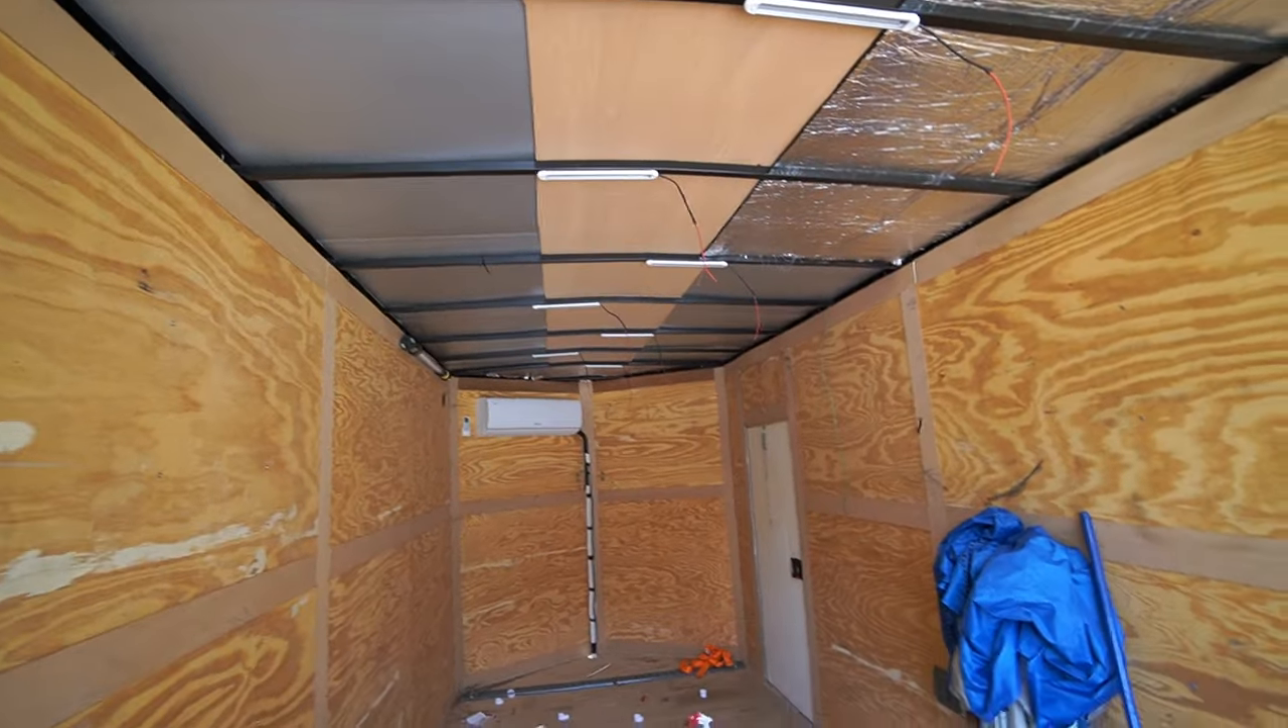All right, so we got all of these lights mounted, which was the easy part.